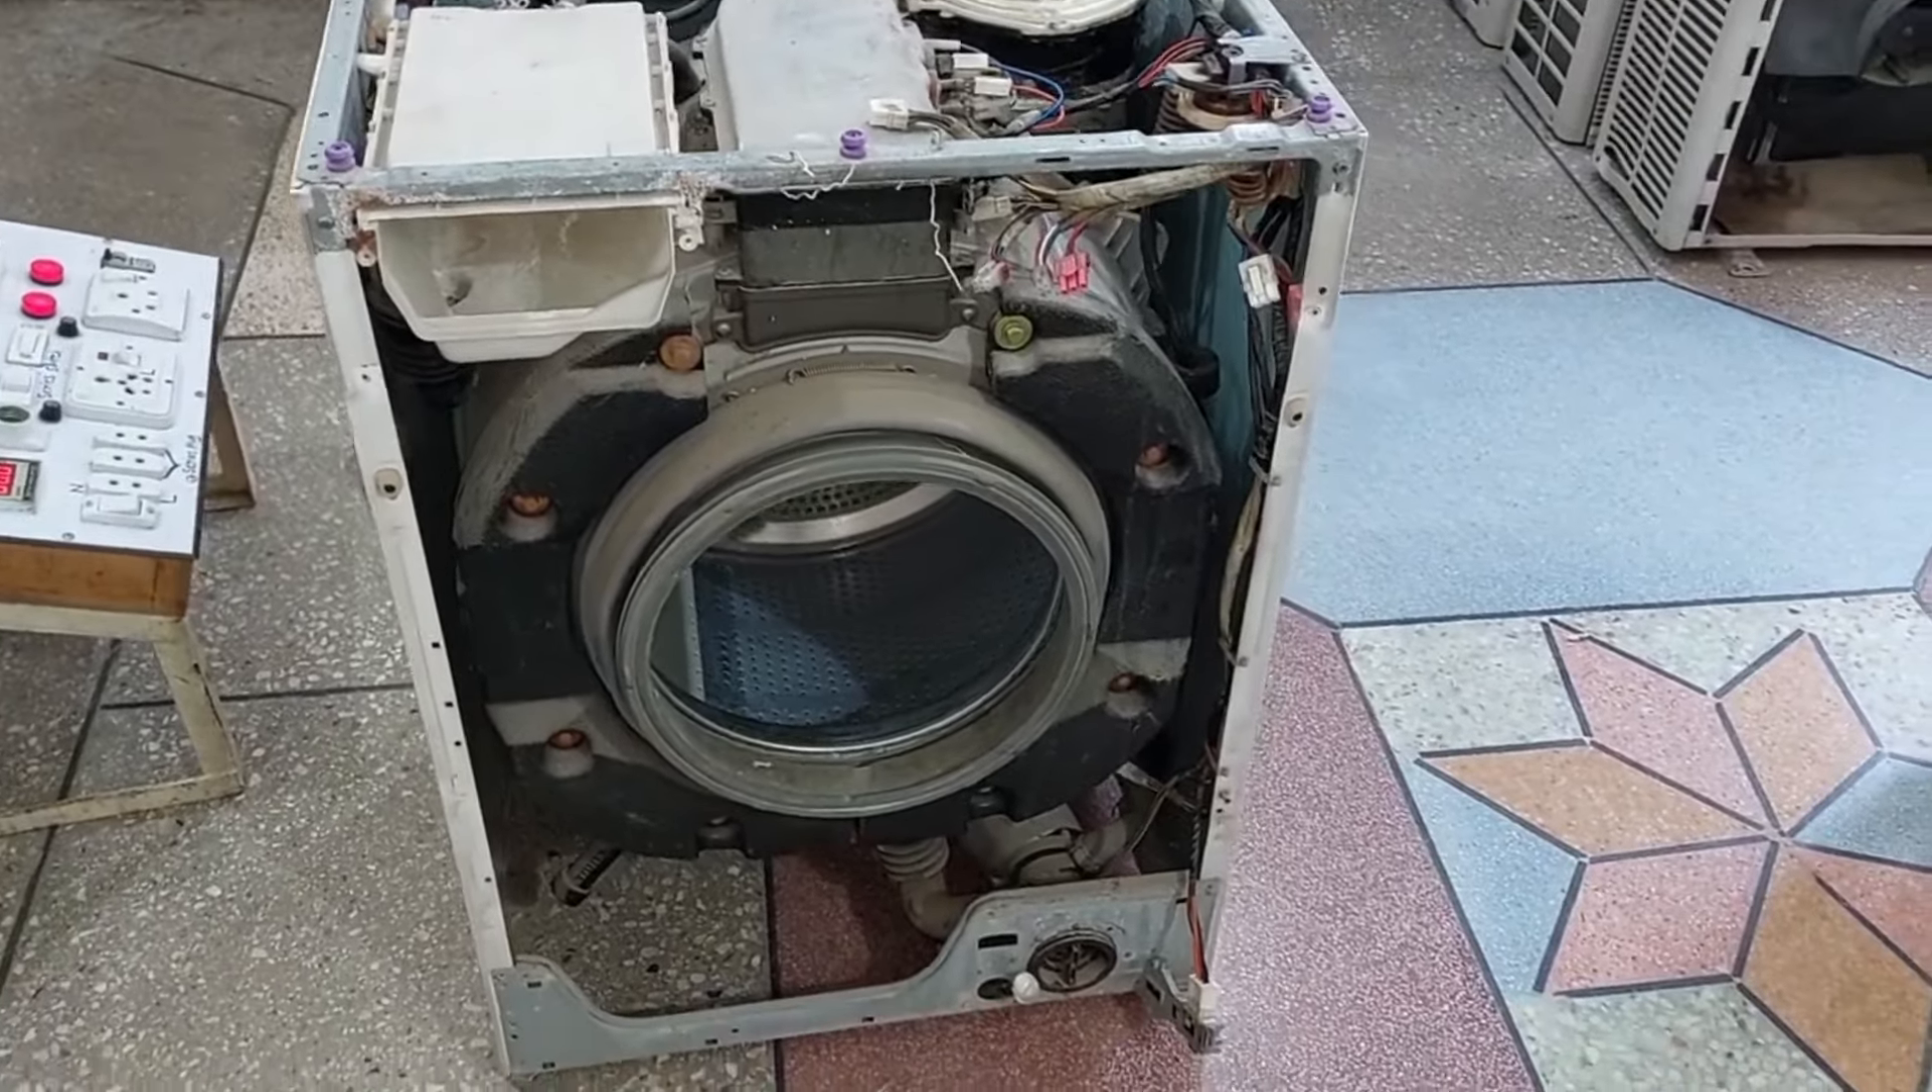Now, I have removed the front cover from the washing machine to make you understand how the air trap is used for the water level in the drum.